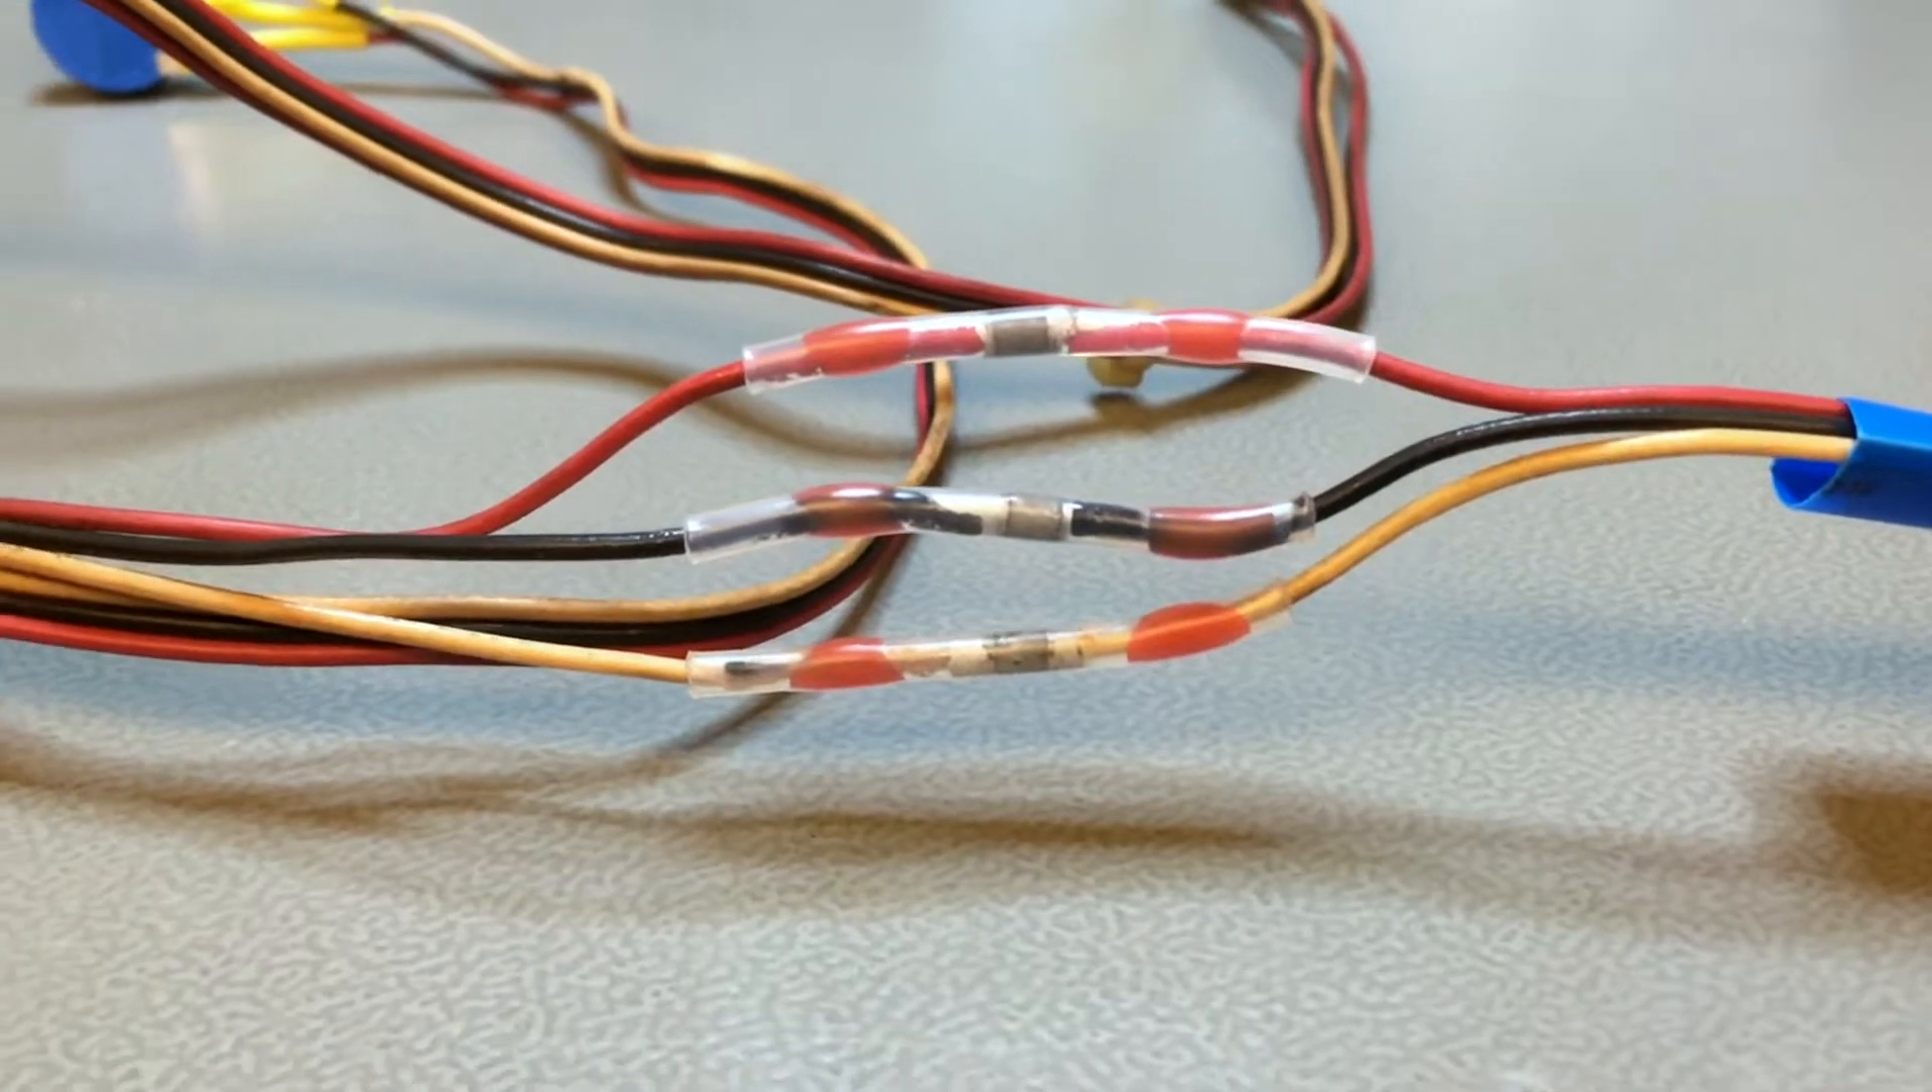I removed the damaged area, exposed new fresh wire and remade the connections with waterproof connectors with embedded solder.